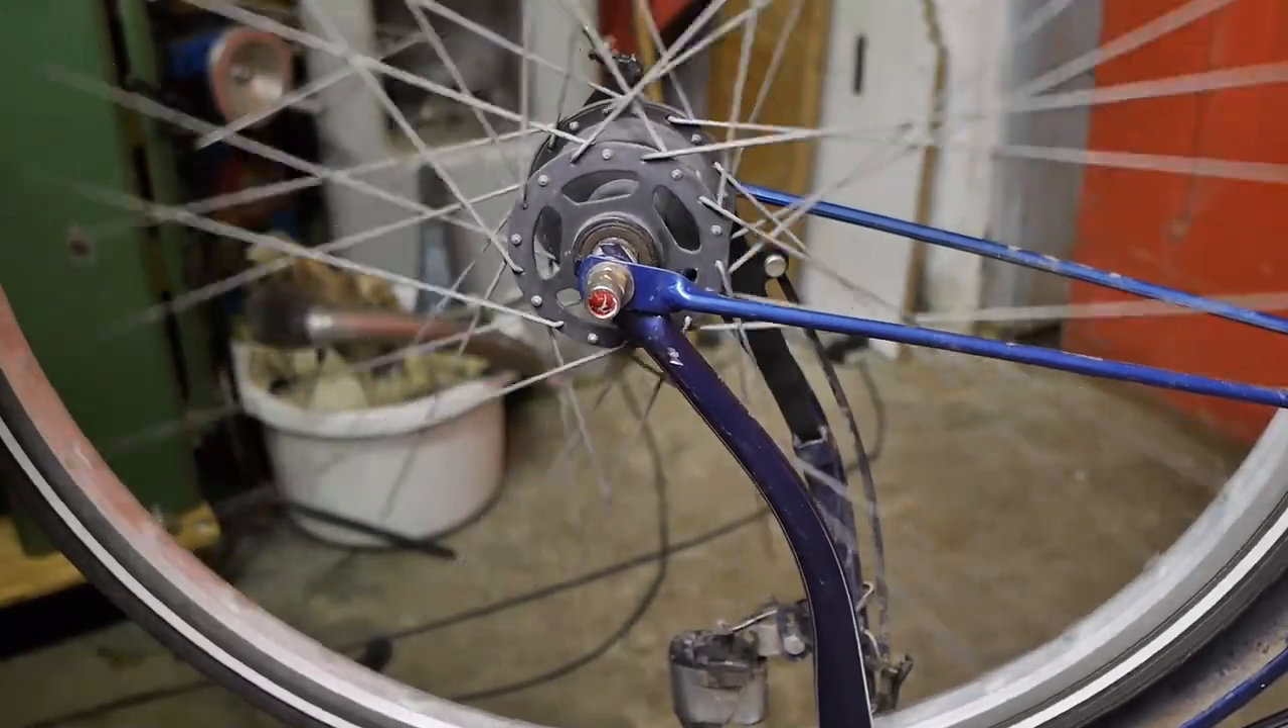And the wheel is back in the bicycle.